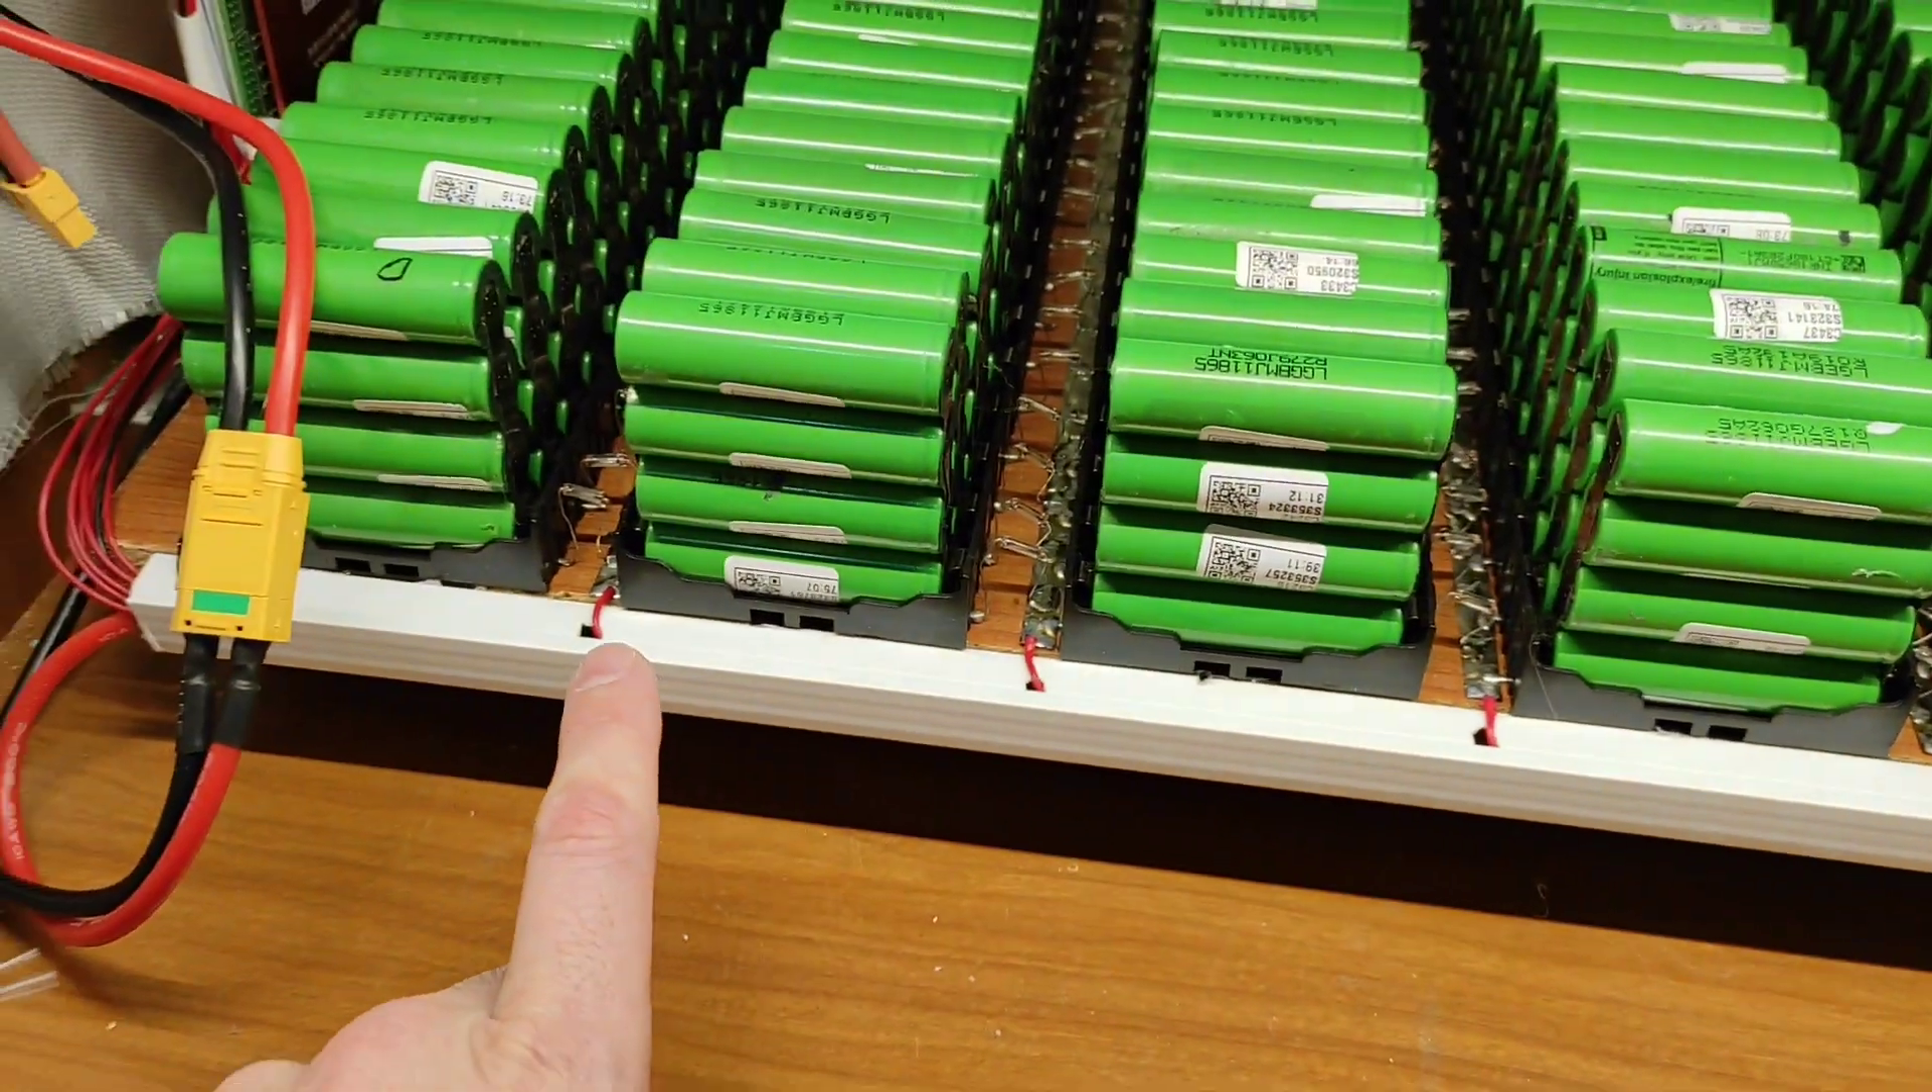Hemos colocado bien colocadito la canaleta que tiene pegamento.